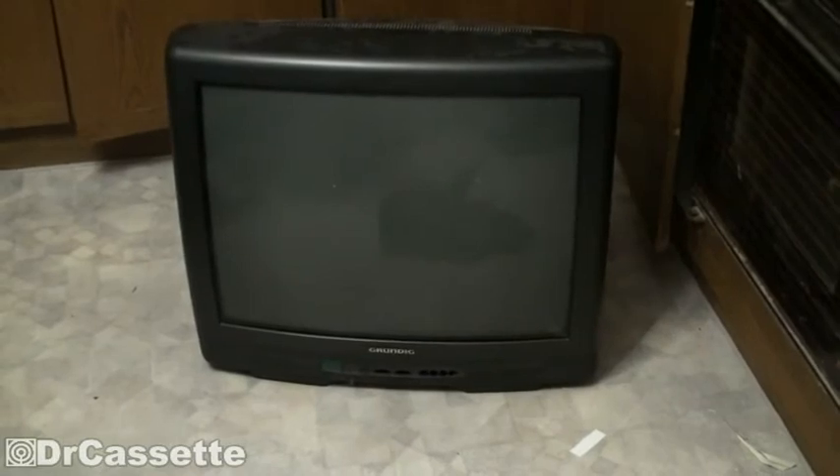And there we have the television all back together. Minus a few parts.